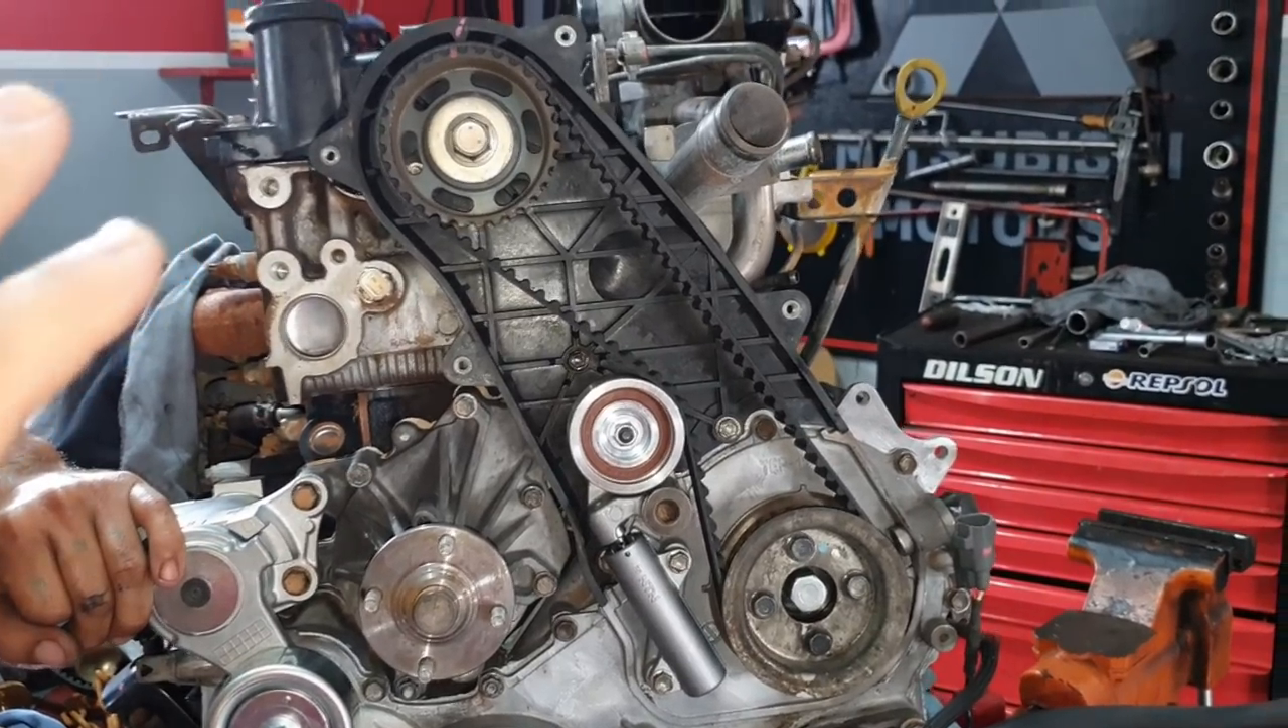Tá aqui montado Esse aí é o mecanismo da correia dentada moçada da Hilux.